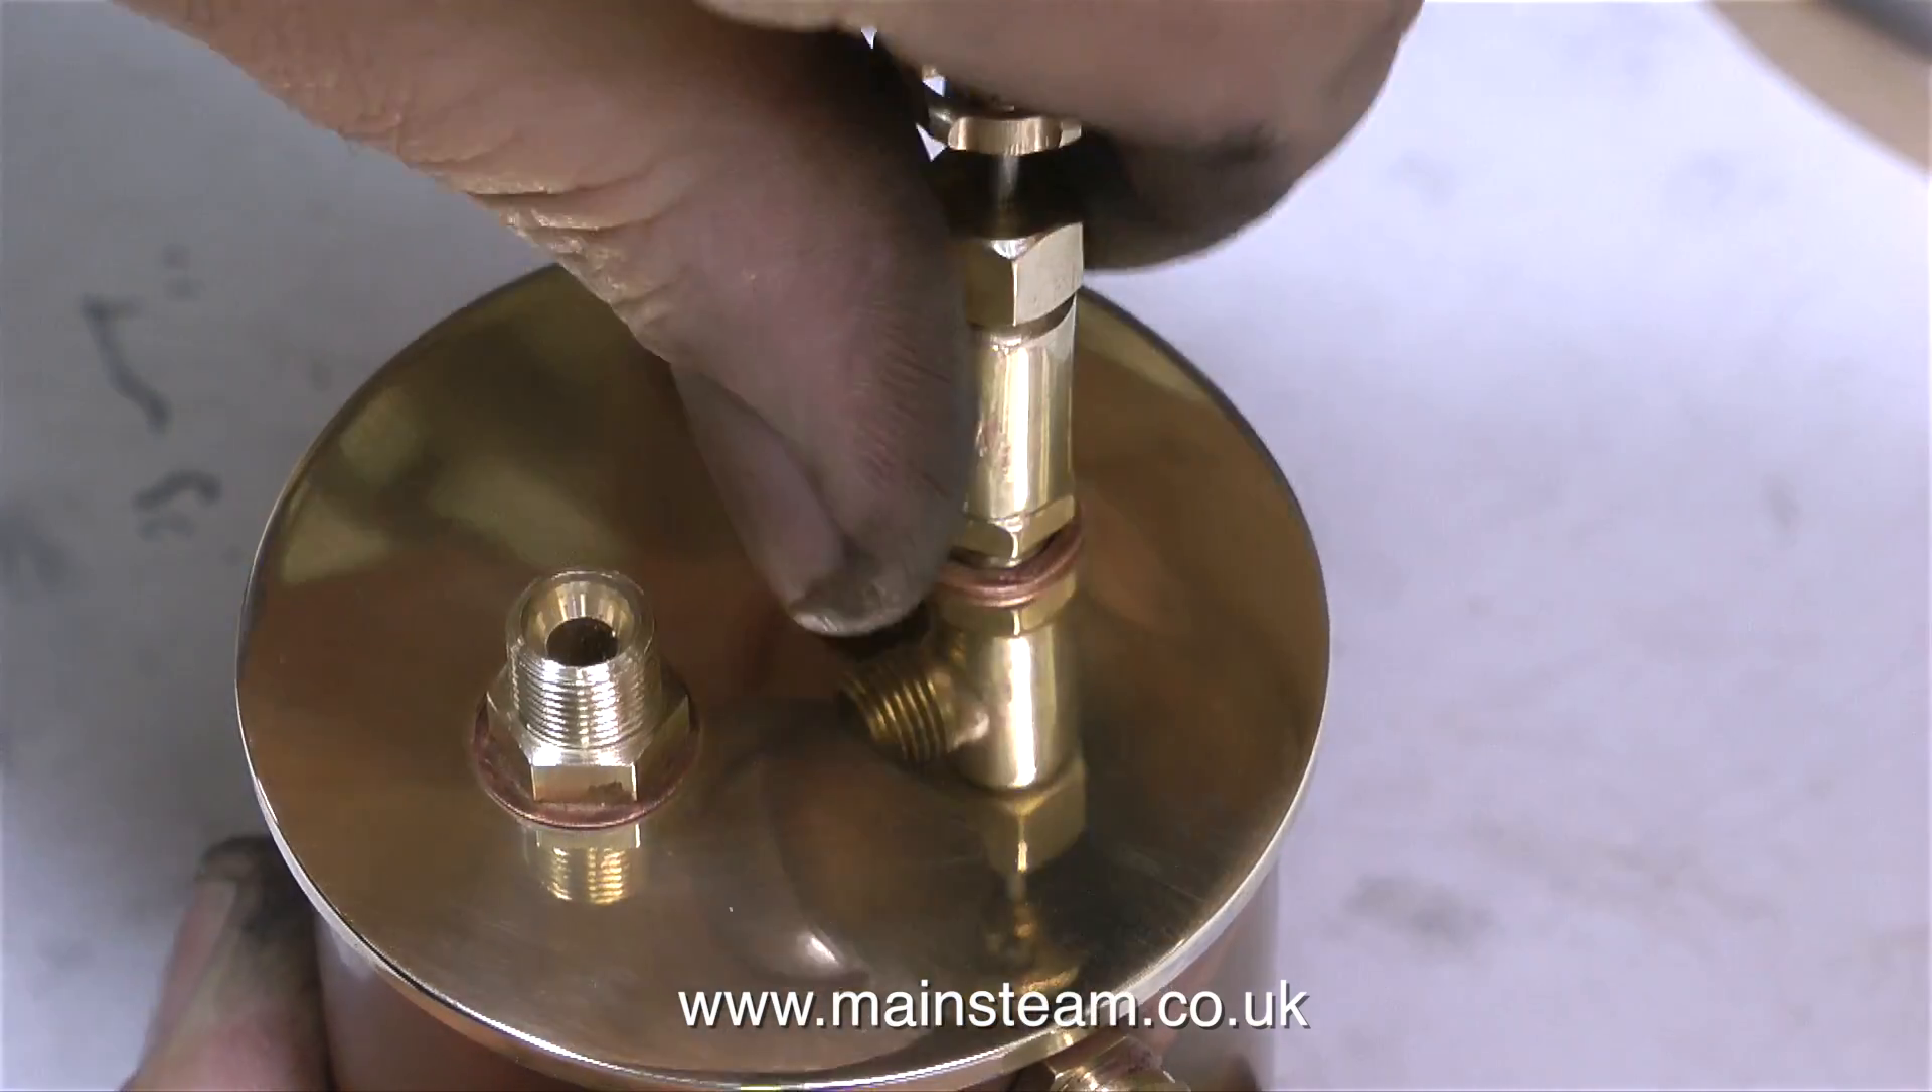And with the copper washer fitted this tap is definitely not going to leak.